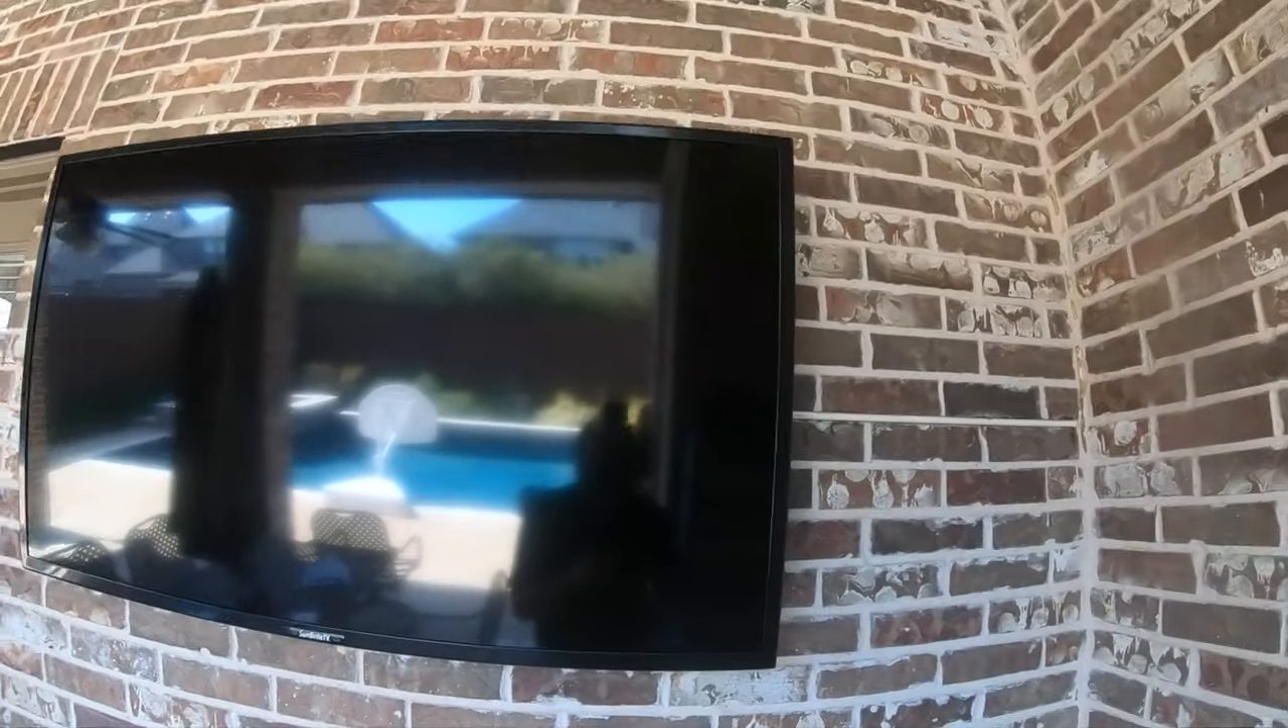All right. We got the TV up there. It's looking good.